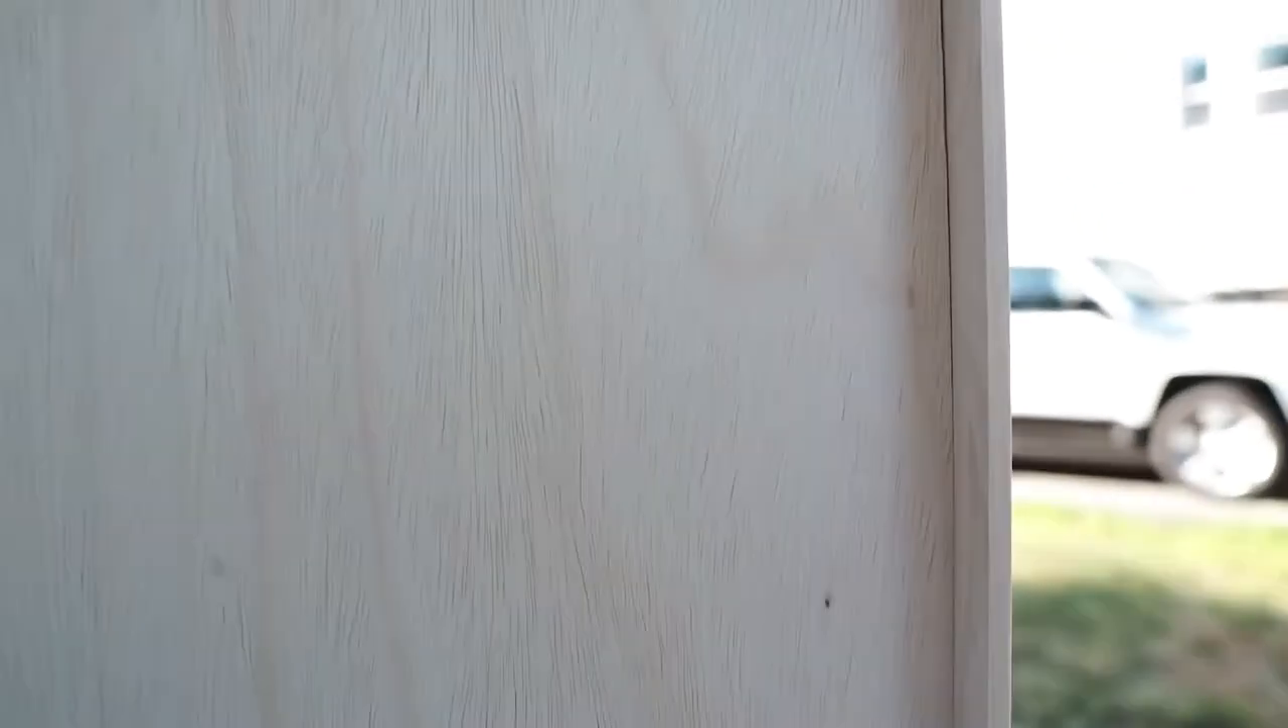We put a trimming on the edge of the plywood here.